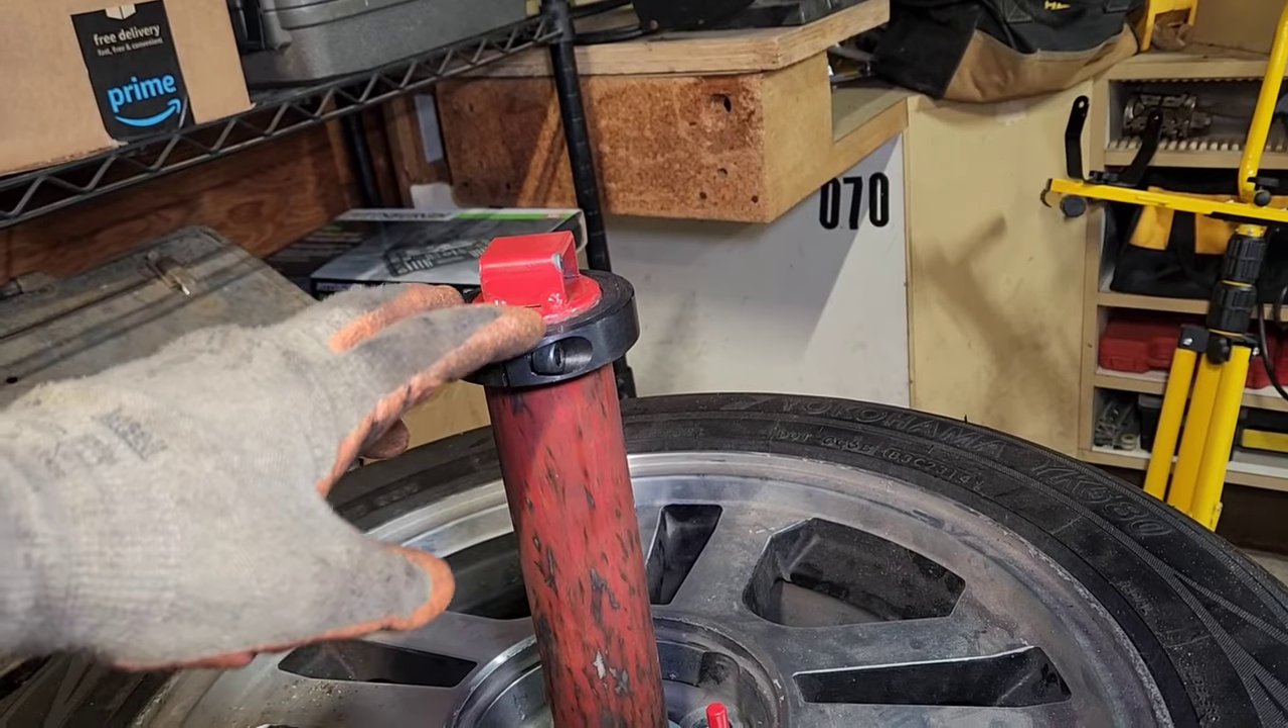I had already hammered one shaft collar on.